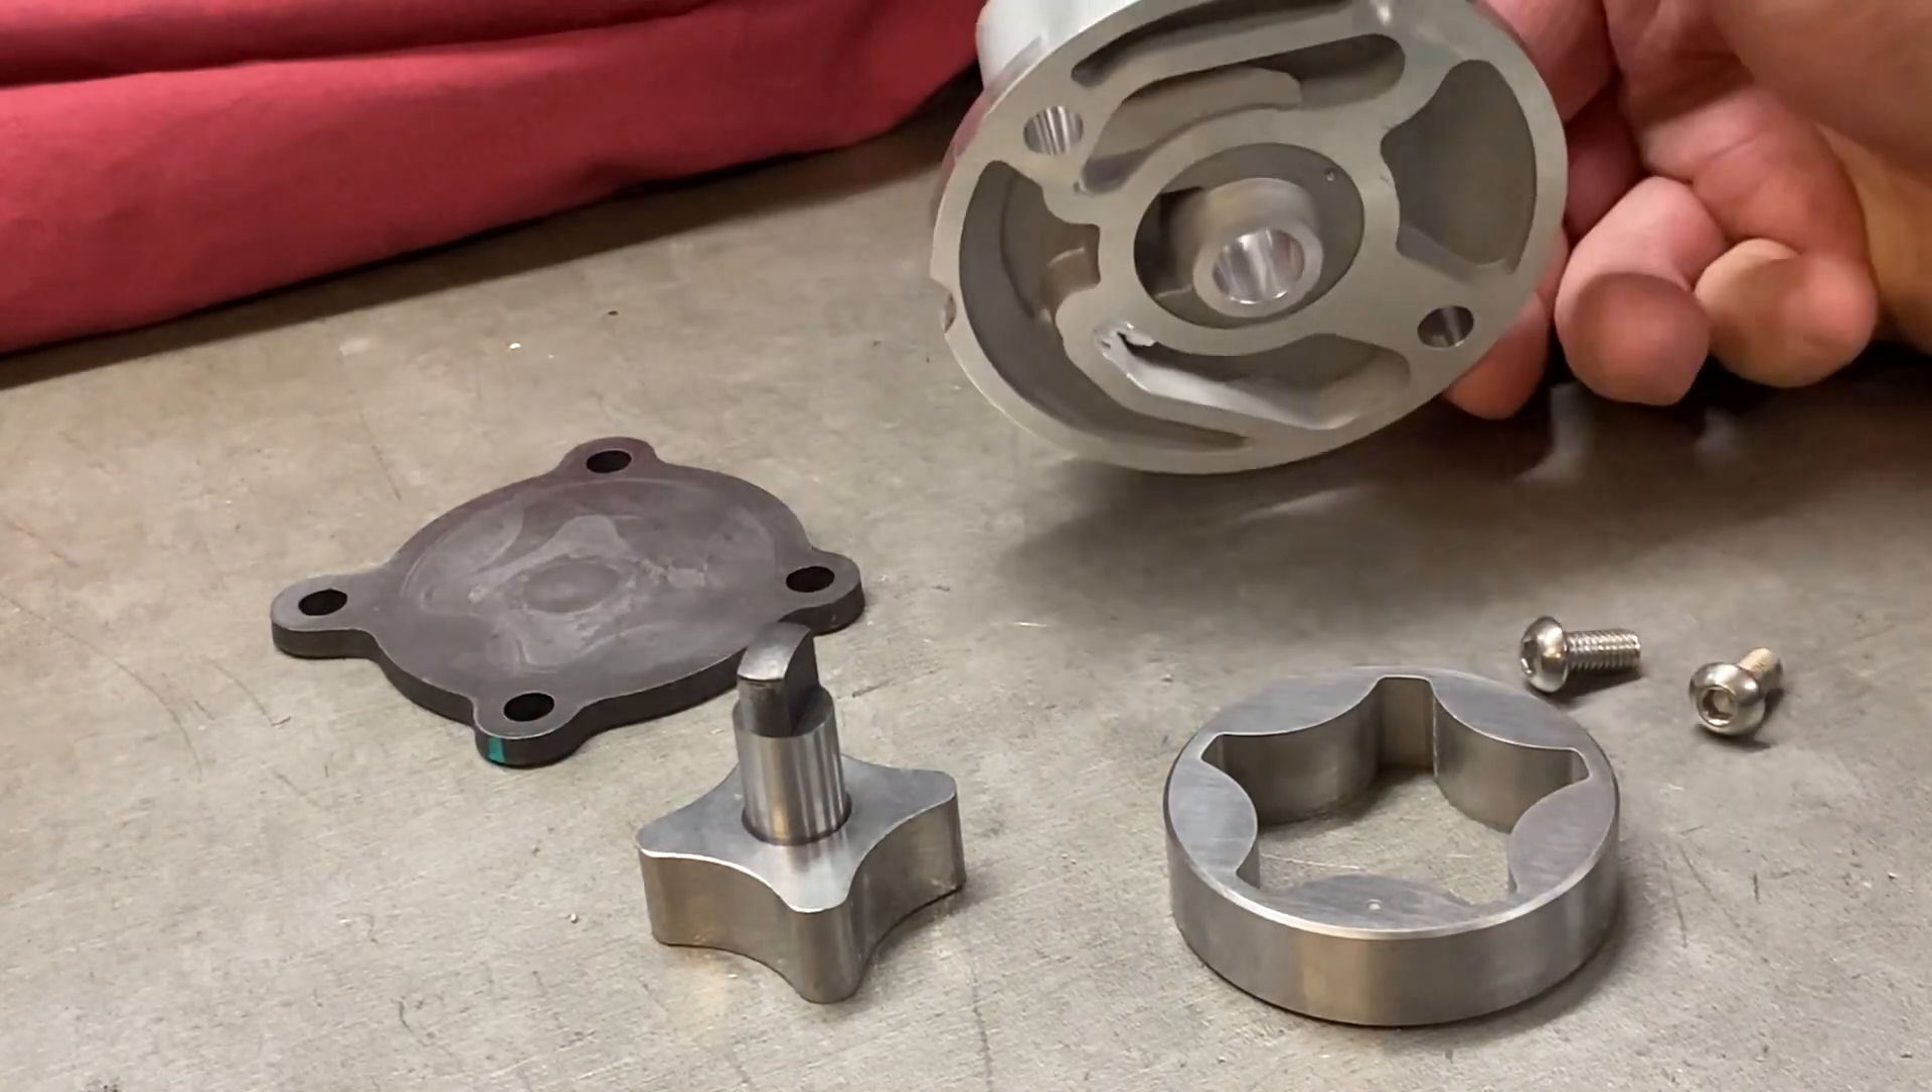Well here's one that I've stripped down and obviously you've got screws to hold the pump together.